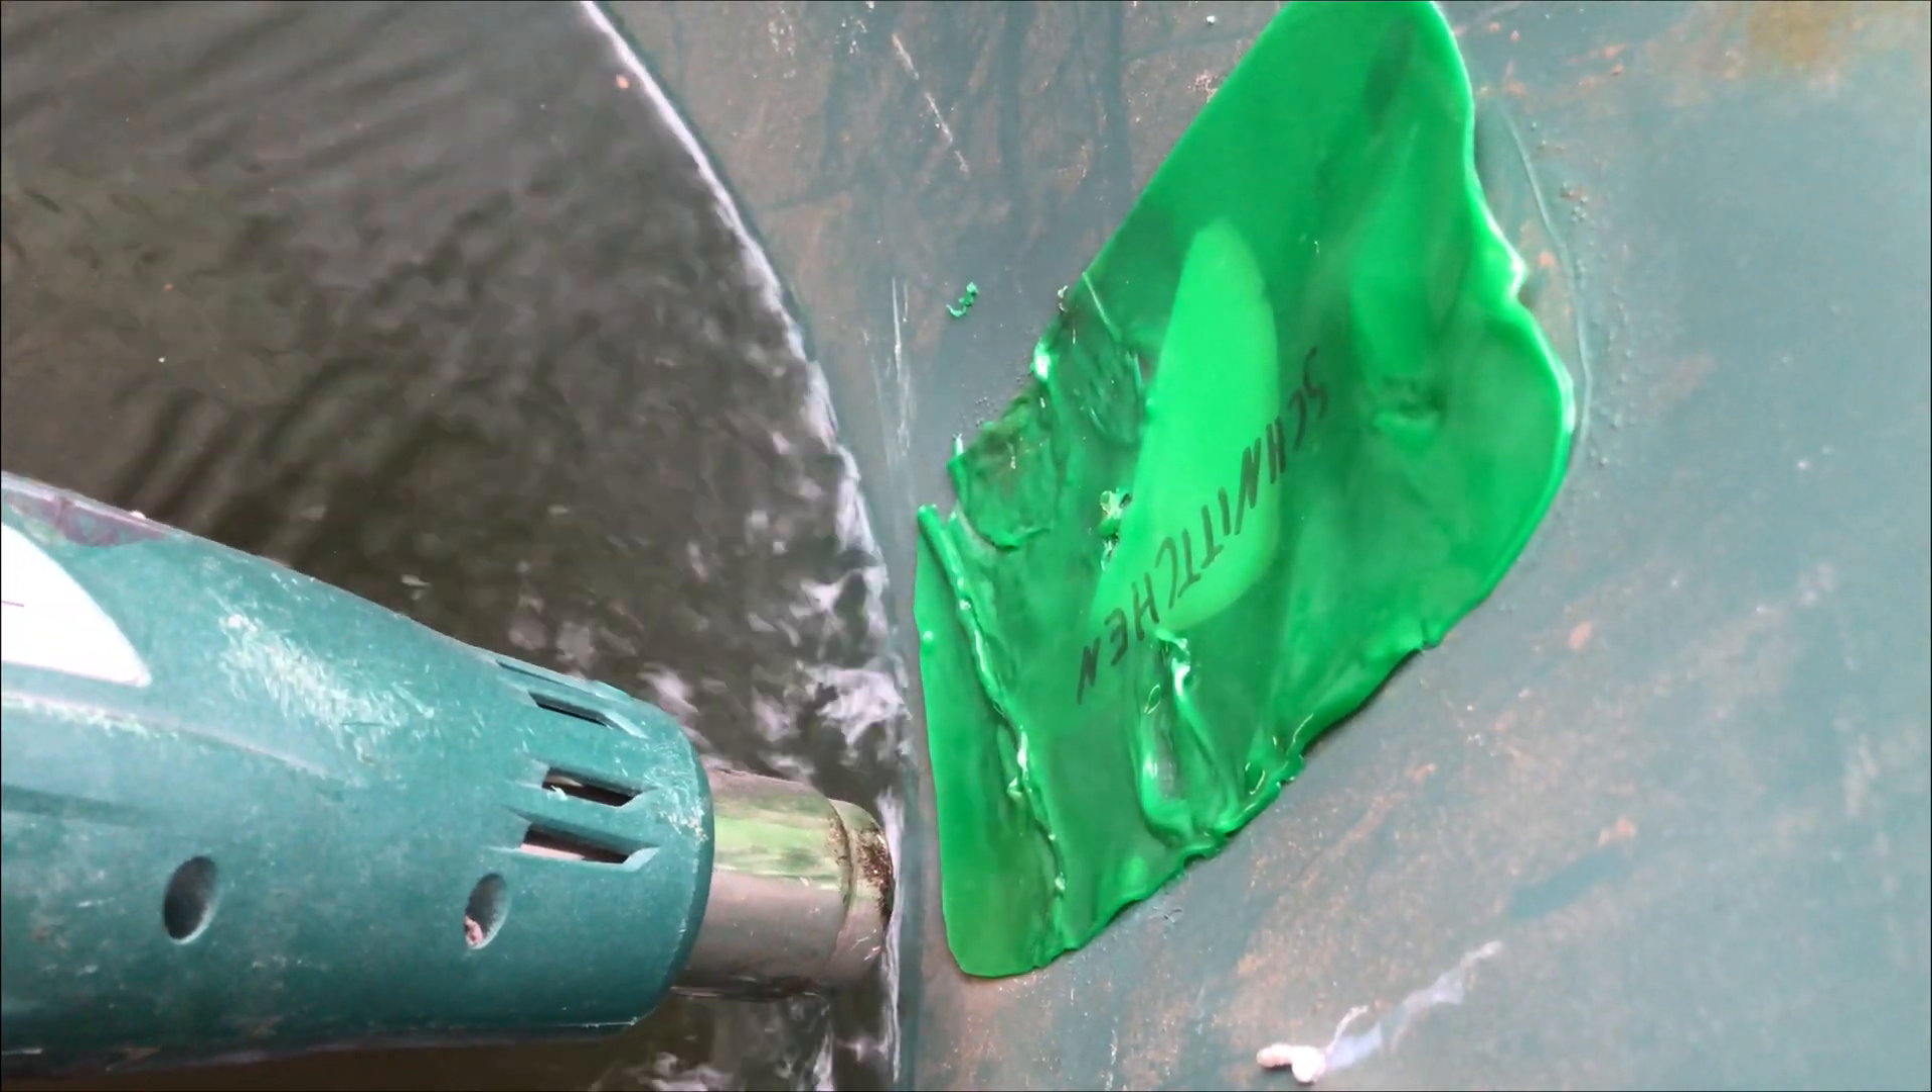This is a lid from a kitchen container that I hot glued to the side of the barrel.